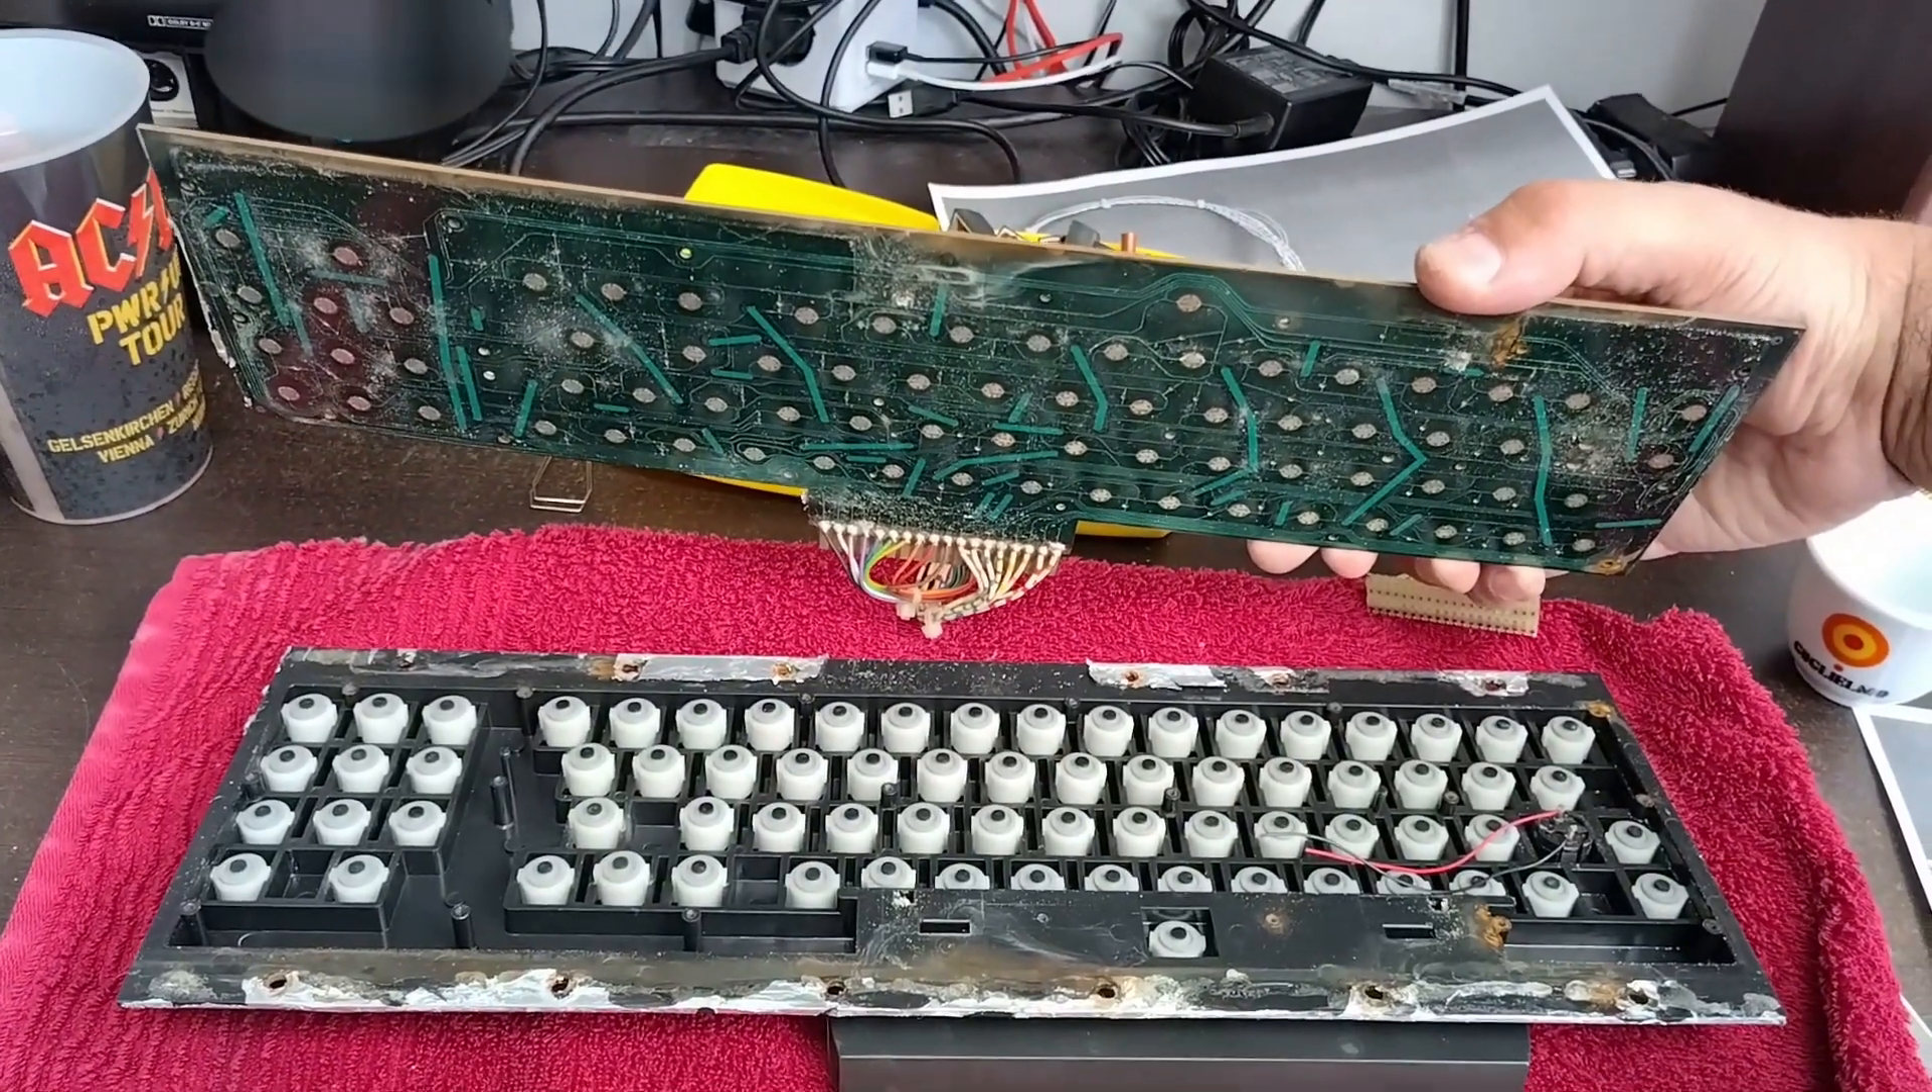Now I had to unscrew almost 20 tiny screws to separate the upper part of the keyboard from the electronic board.